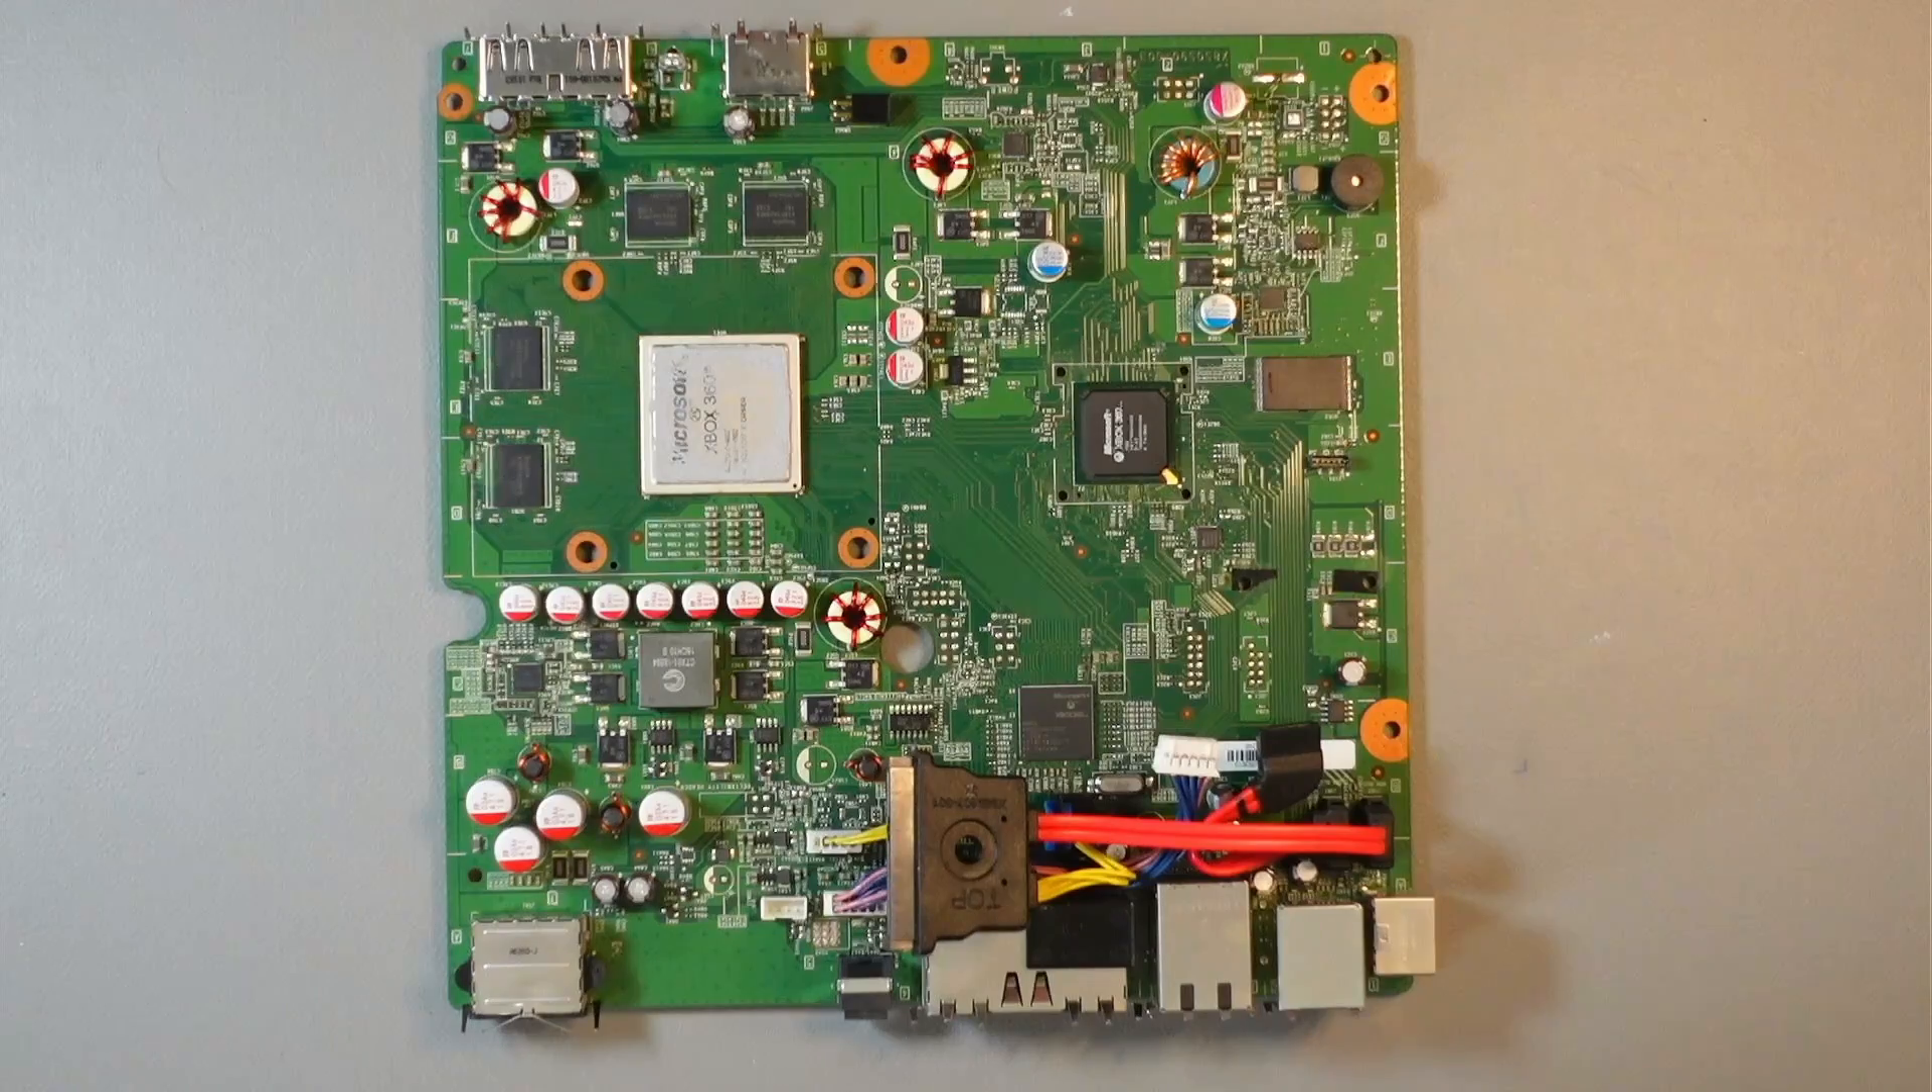Okay, so the Xbox has been taken apart.